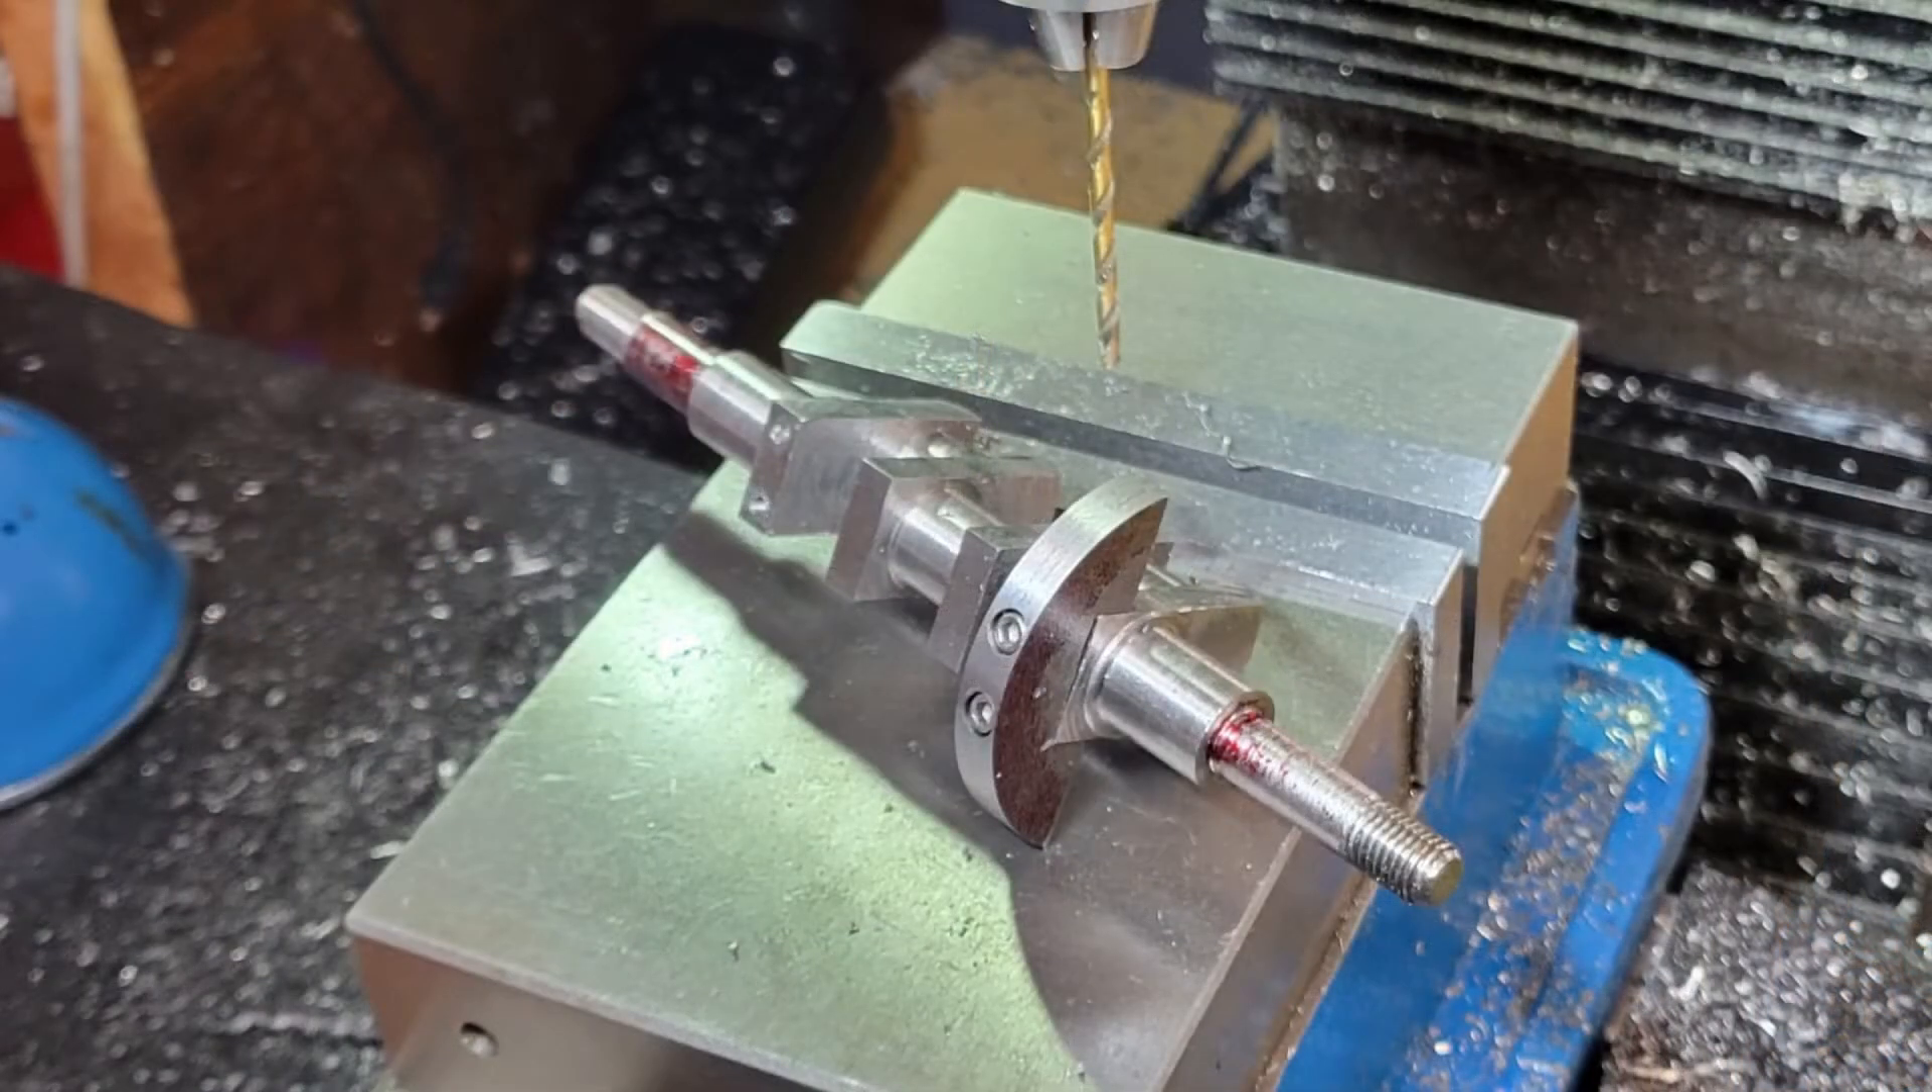That's the first counterweight completed and mounted.